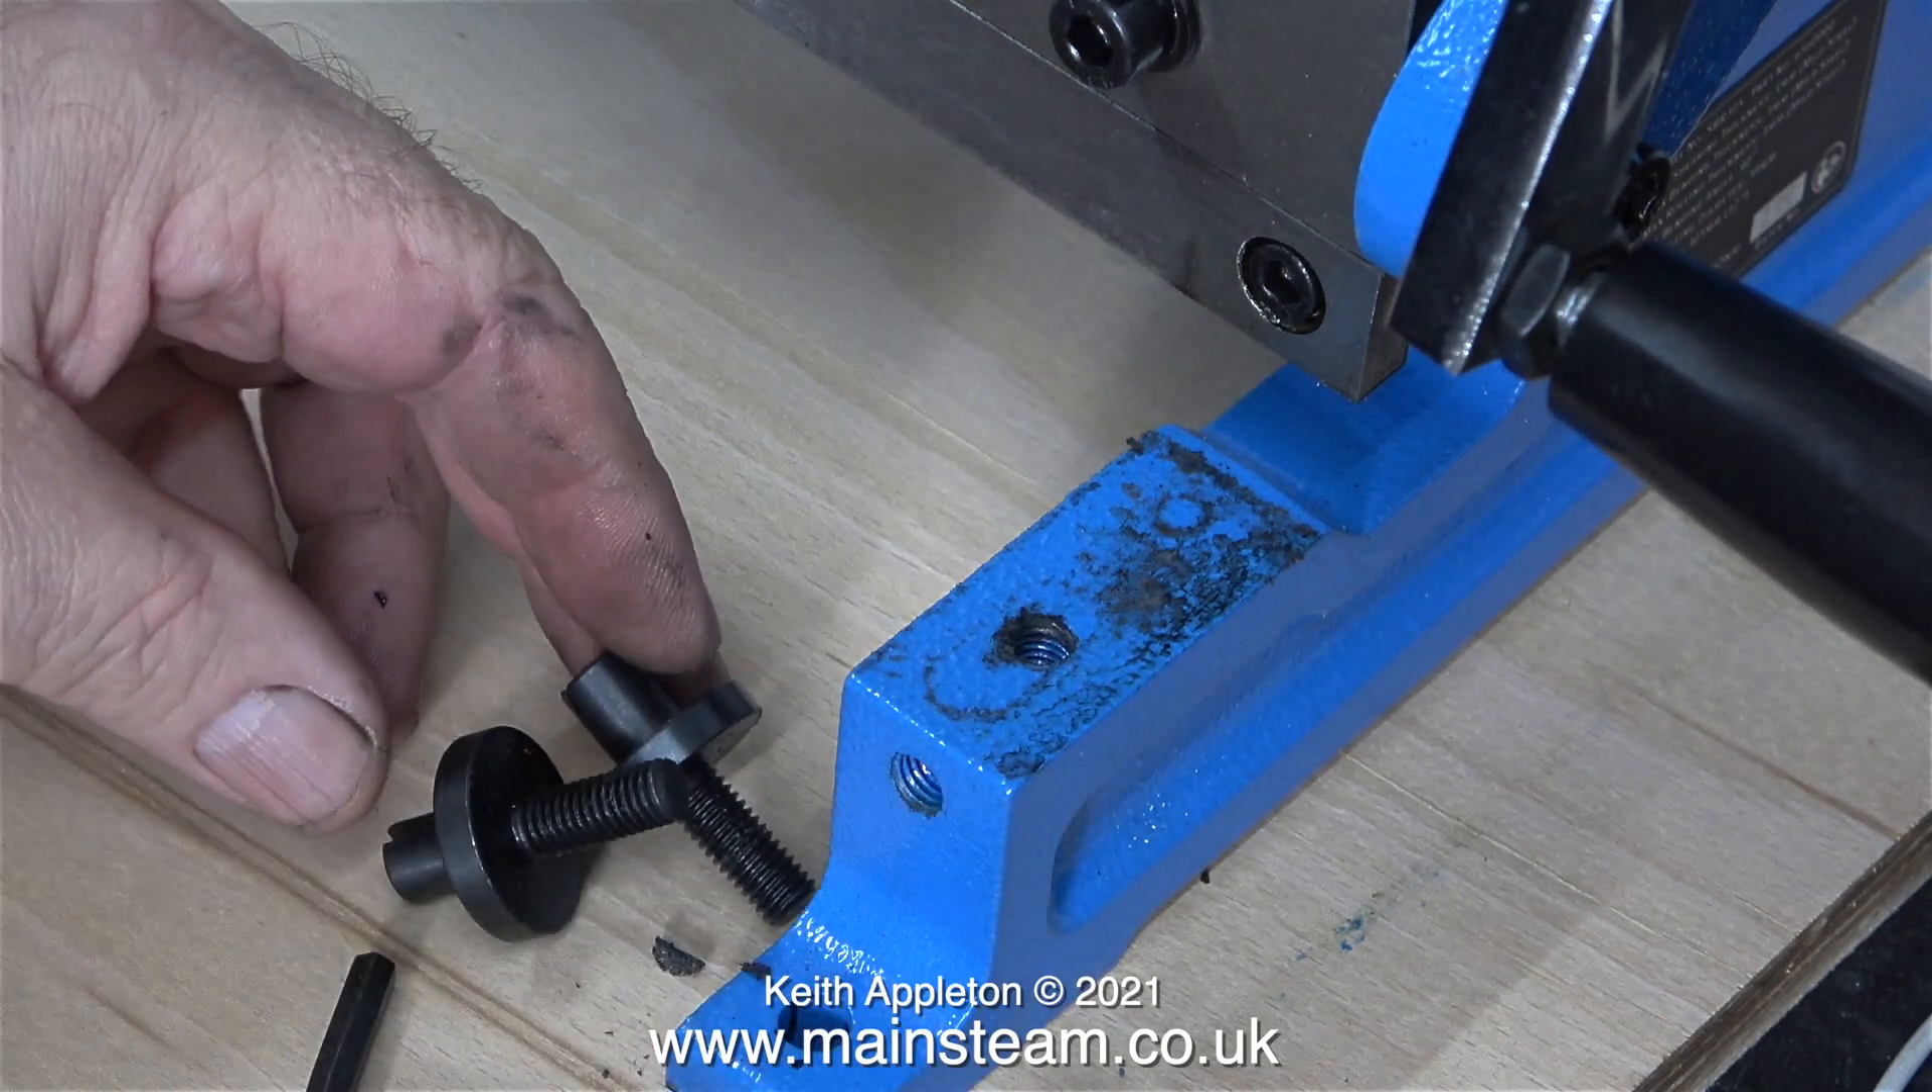I've removed the two adjusters which allow the table to be moved towards the blade or away from it, and now, using my deep hole marker, I can make a mark on the plywood through the holes in the casting.